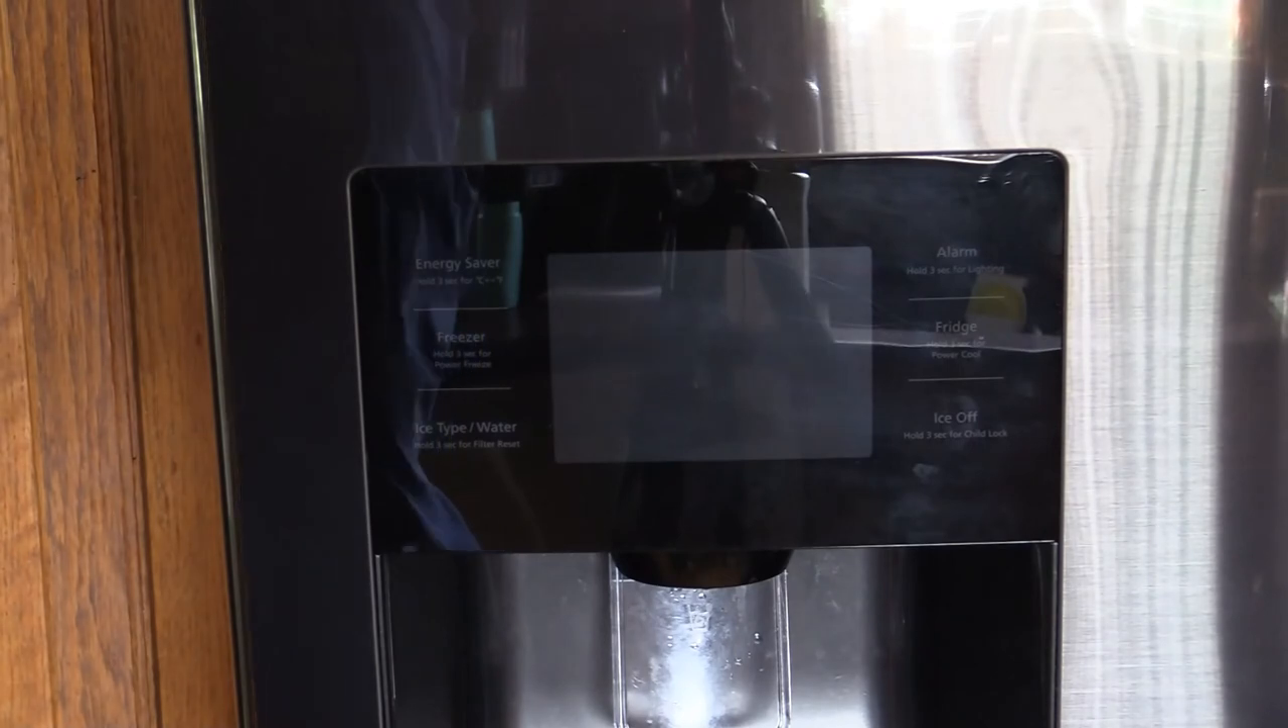Now we have our display back in the door.